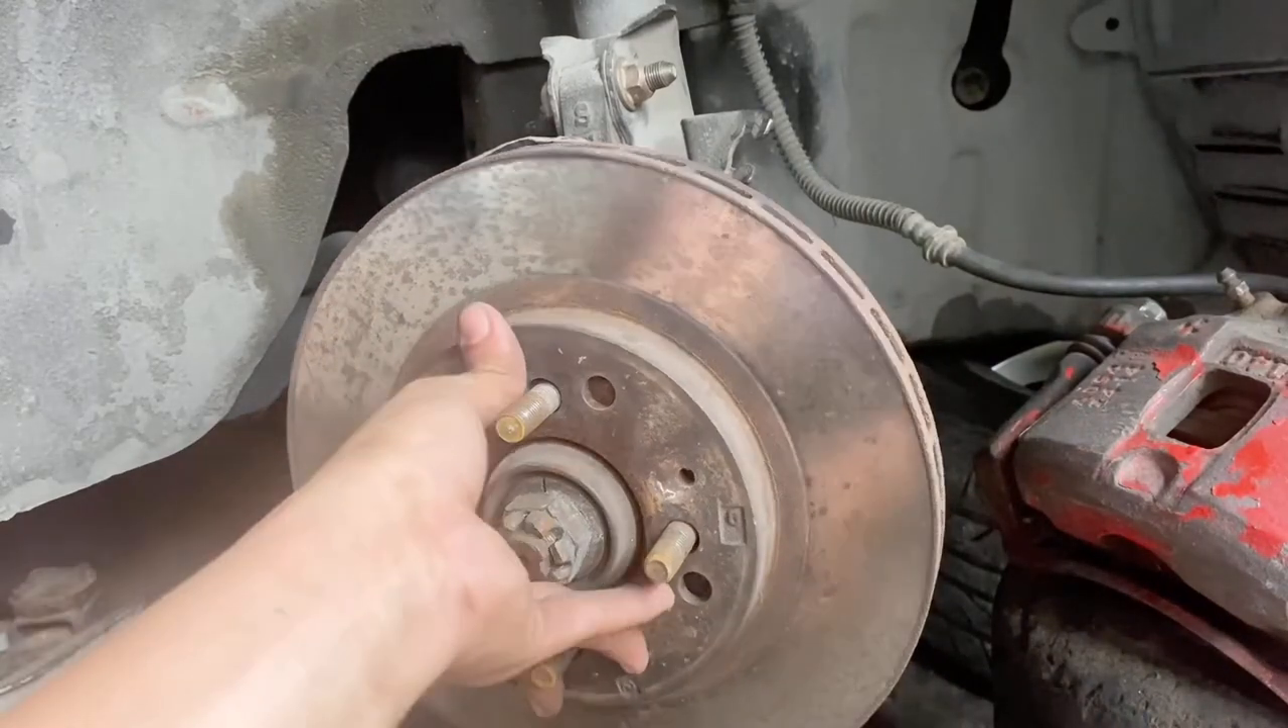Yun guys kabit na yung ating rotor disc.